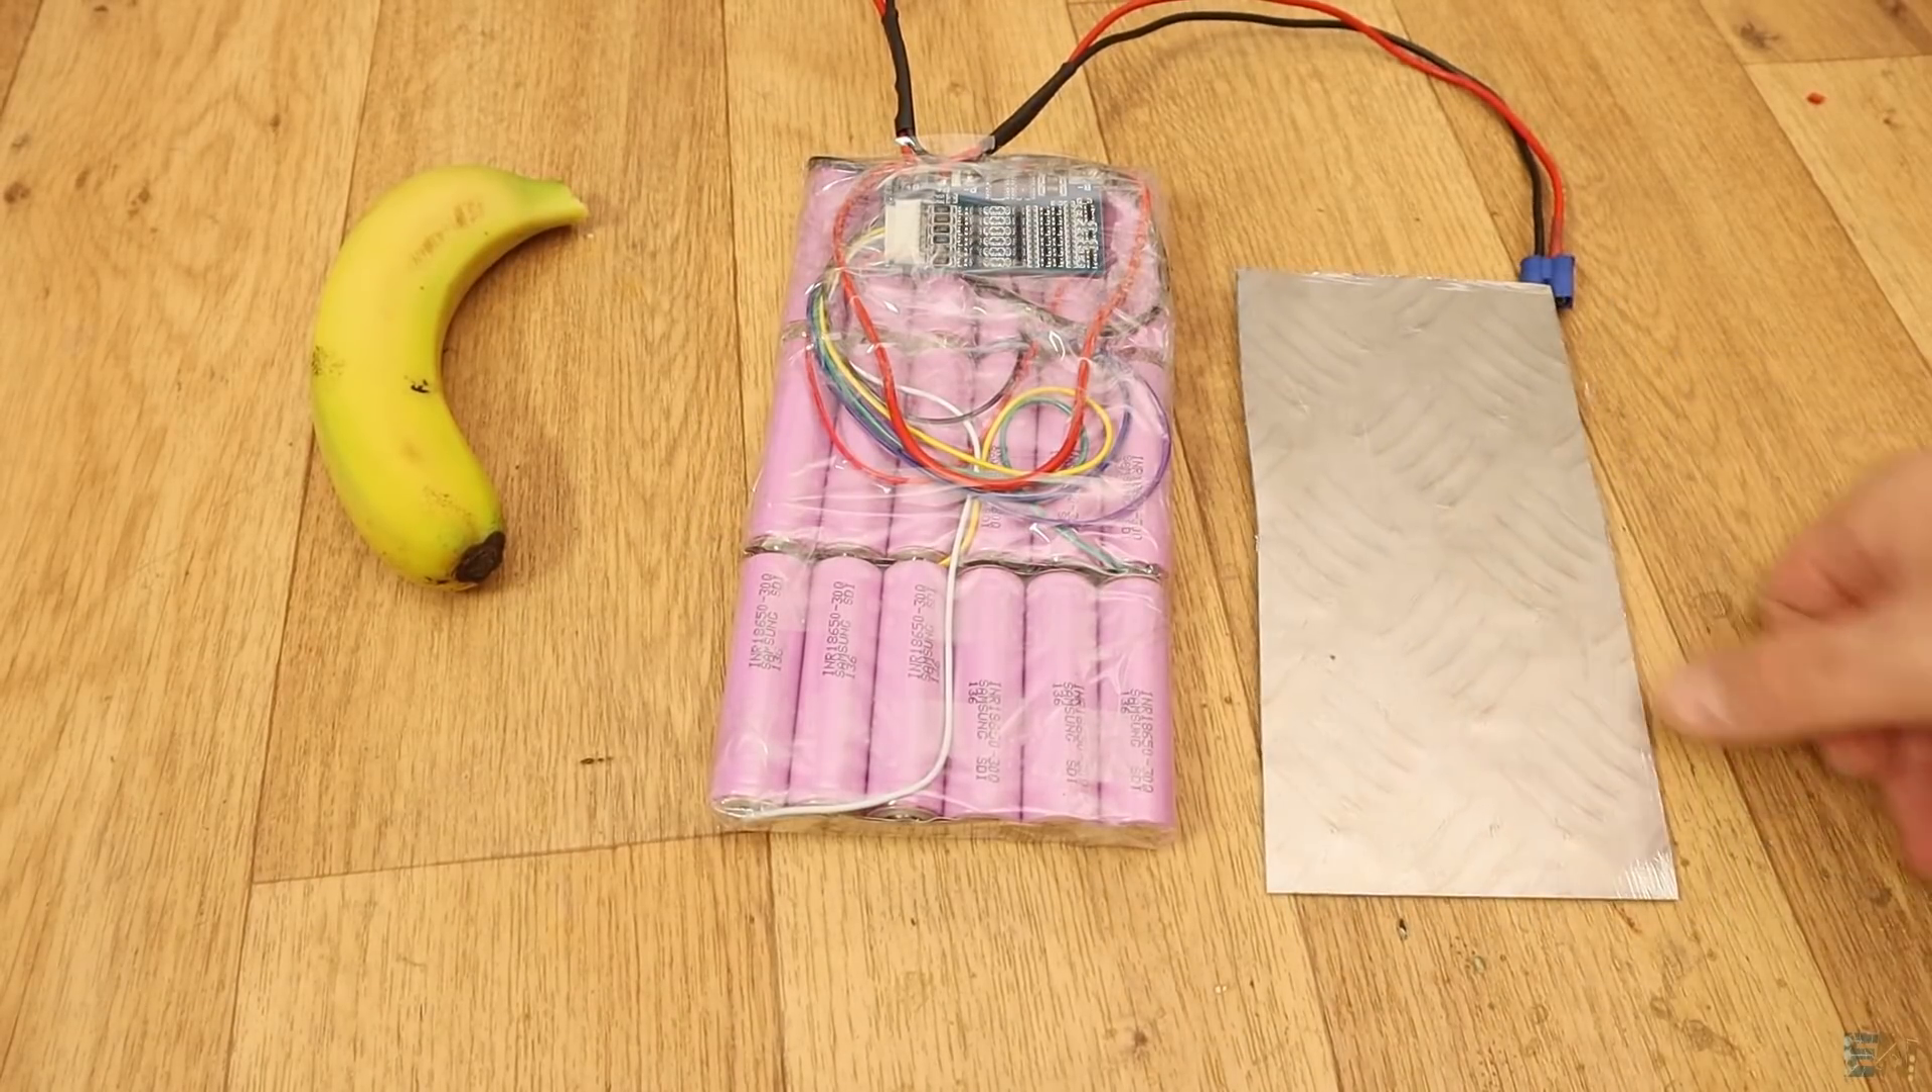Now the battery pack is complete but it has no case.